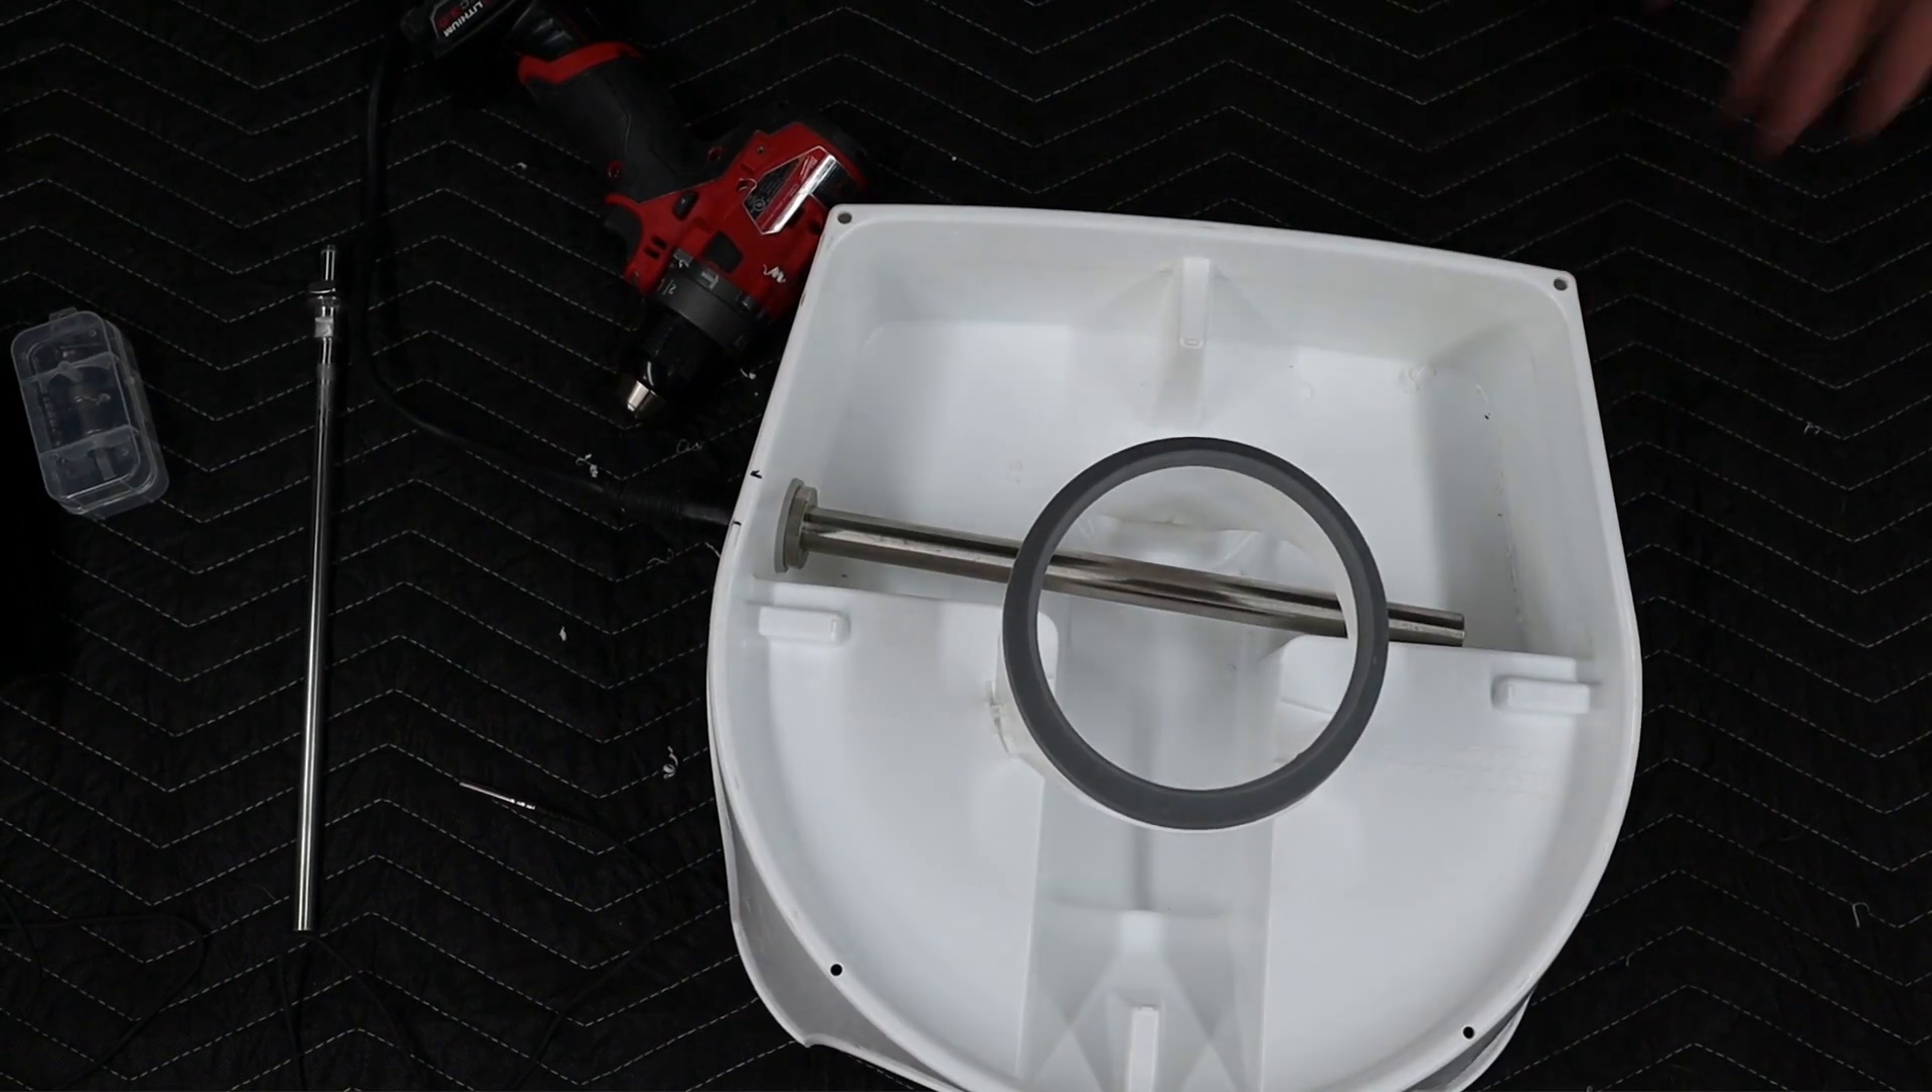And there we have it. There is one heating element installed.